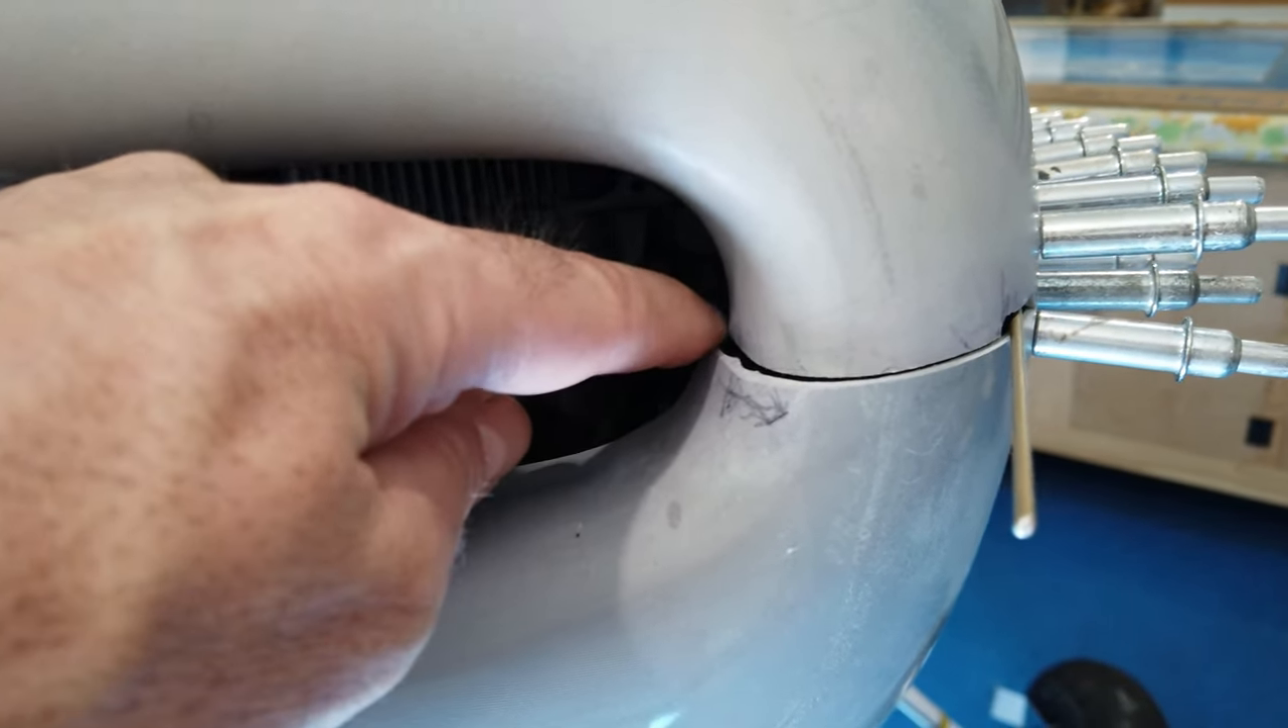It continues all the way around on the inside and i've got this major step here with an open gap in between.